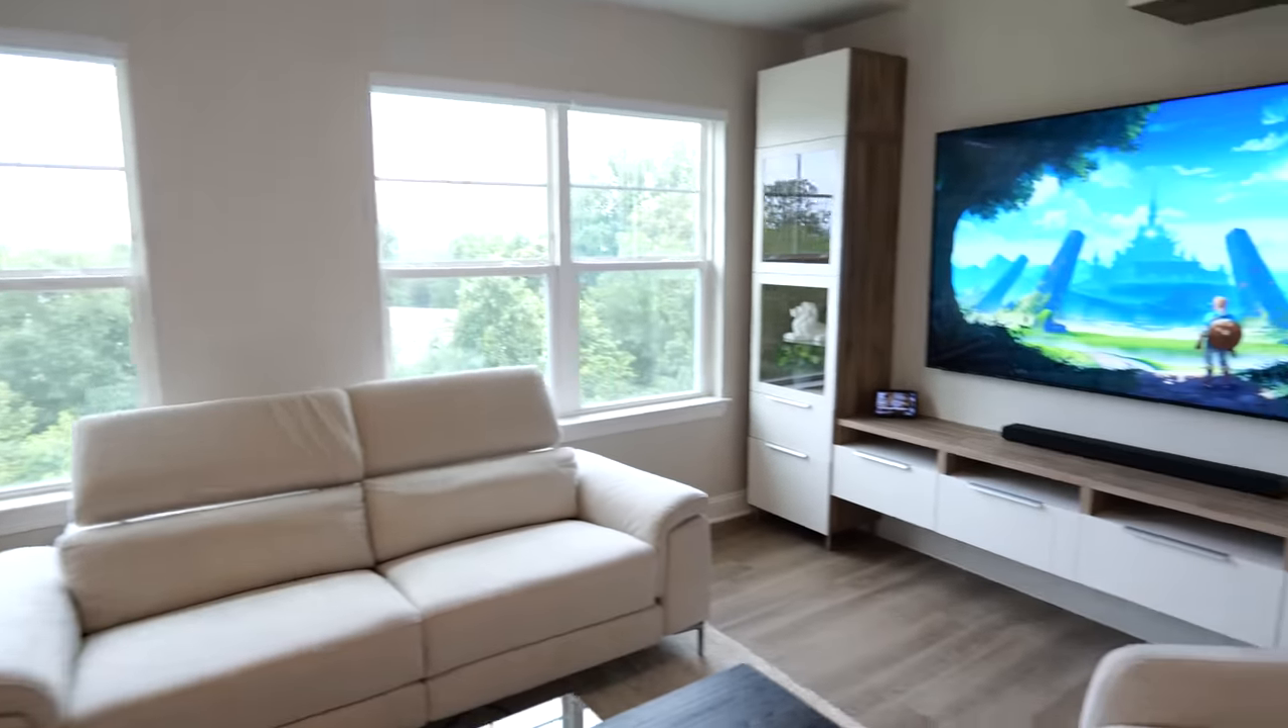We've got to put up some curtains because it's looking a bit bare at the moment.